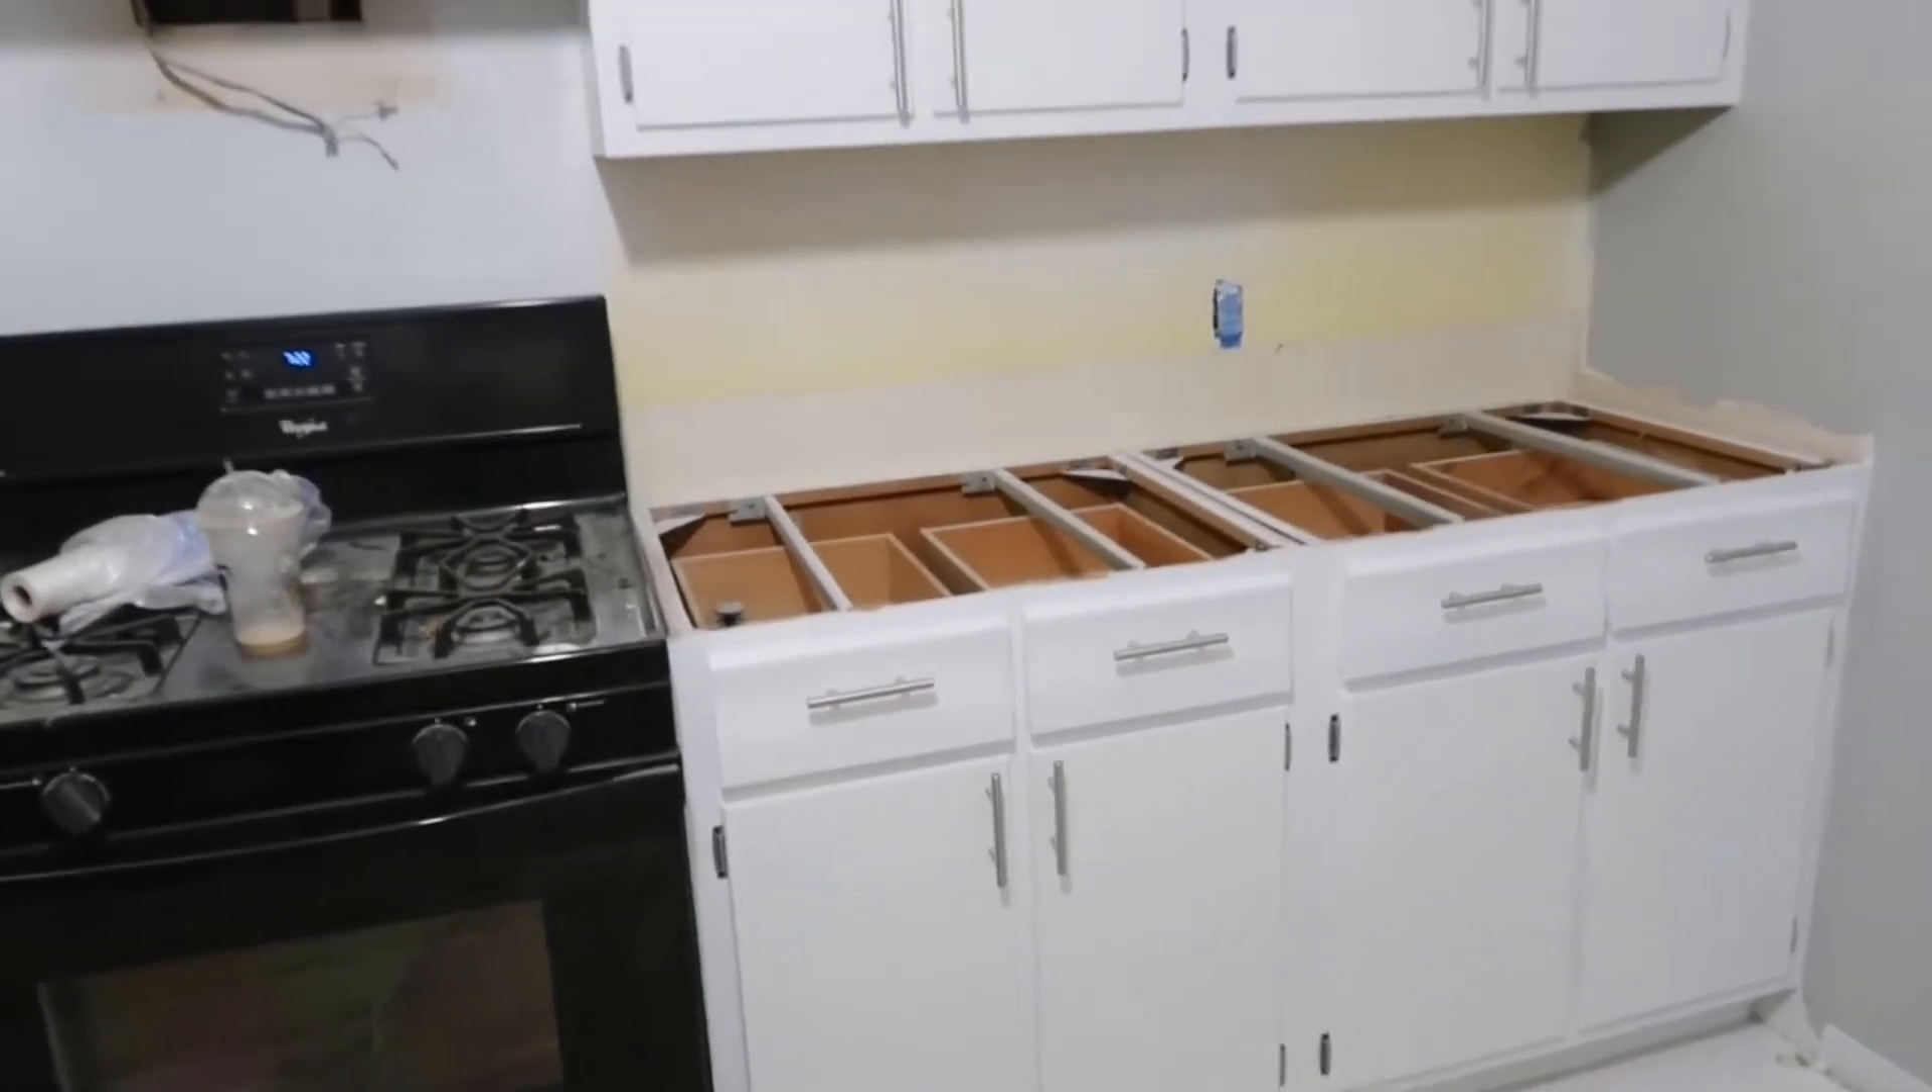We still have to add on um the countertops which those are going to be new and the backsplash which um we picked out and we love.